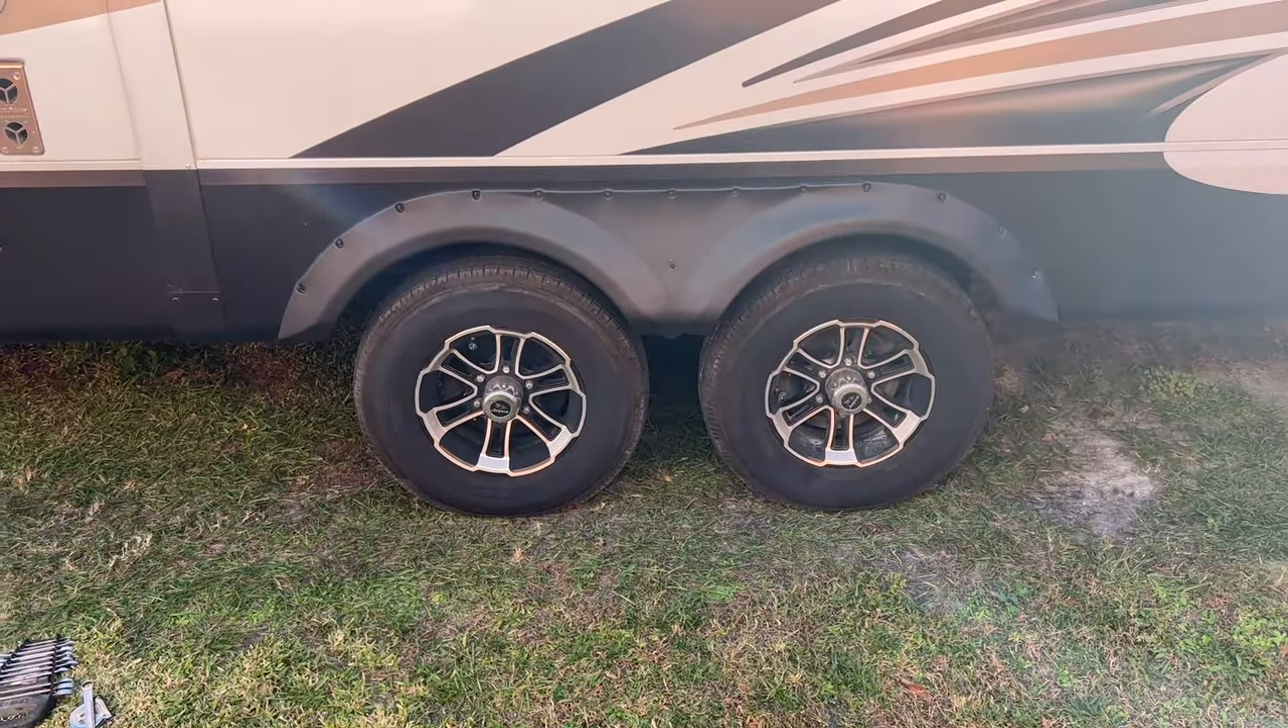Fender looks centered with the tires that's good.